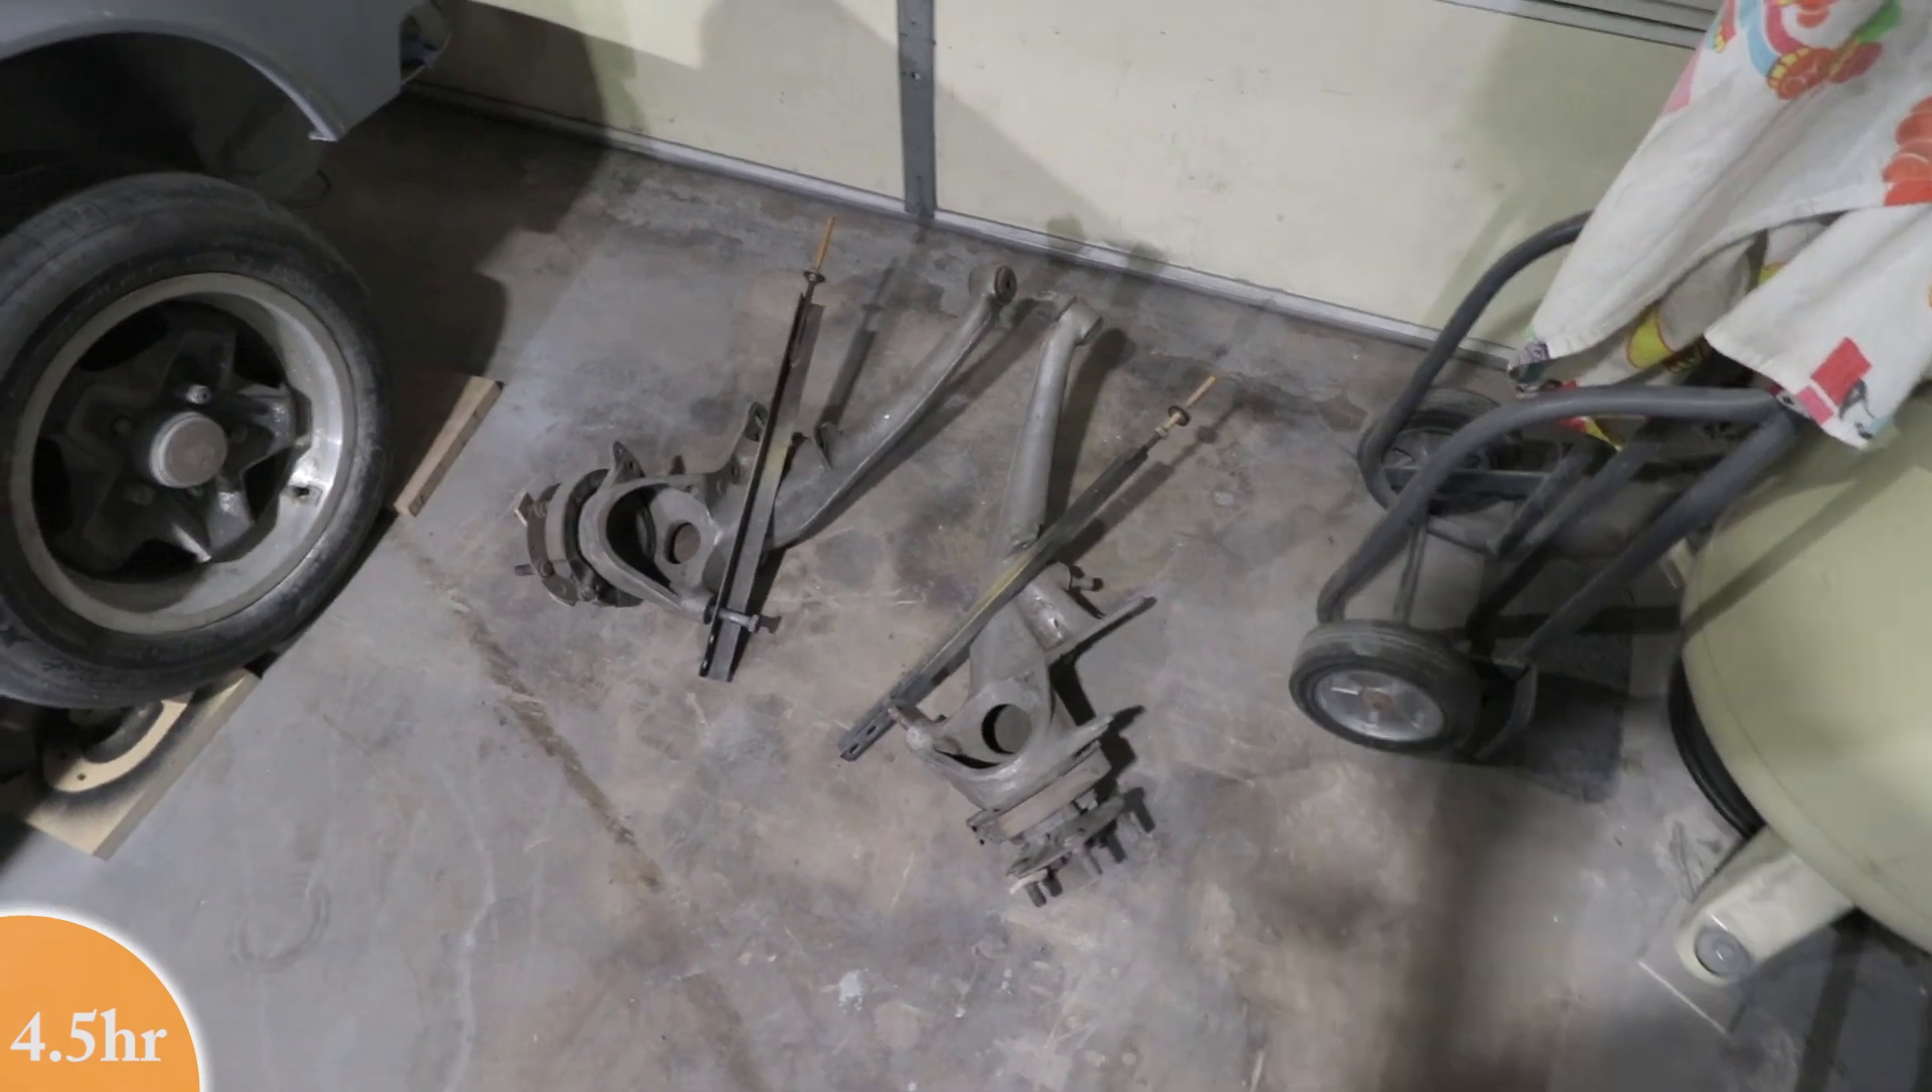And just like that, the rear banana arms are out, all the suspension.